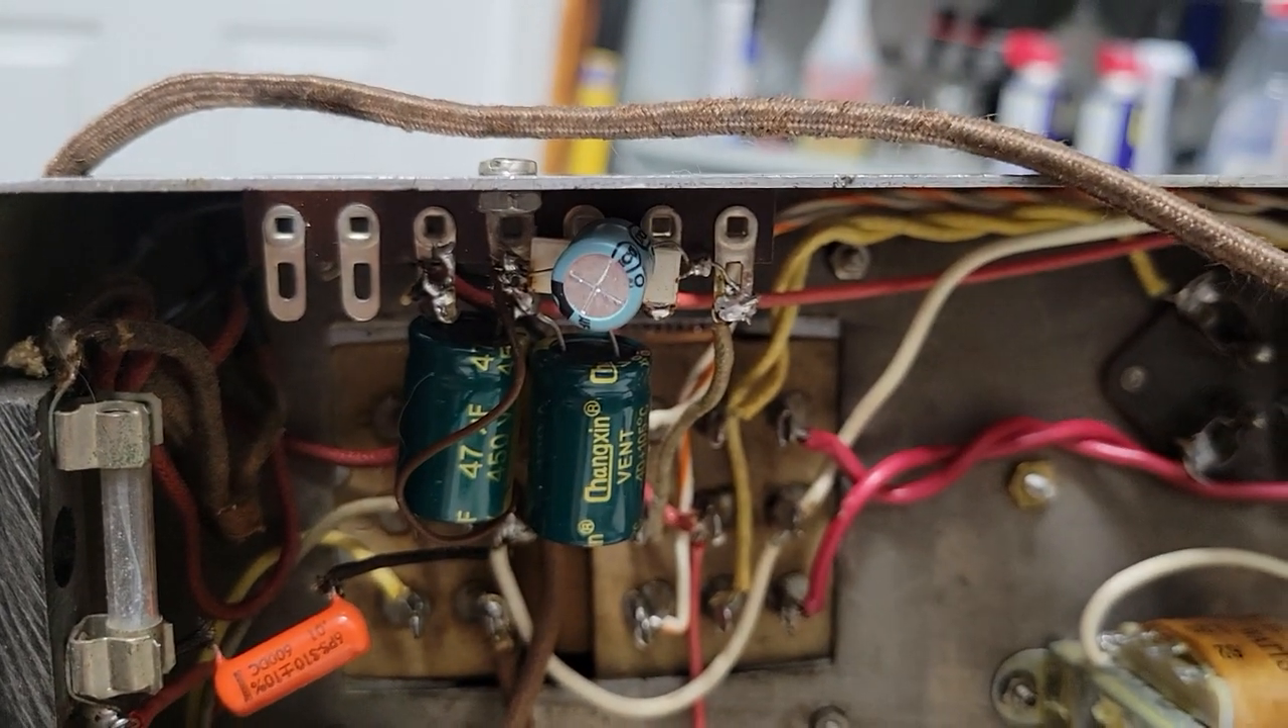But anyway i put new uh brand new electrolytics in here so there's three of those.